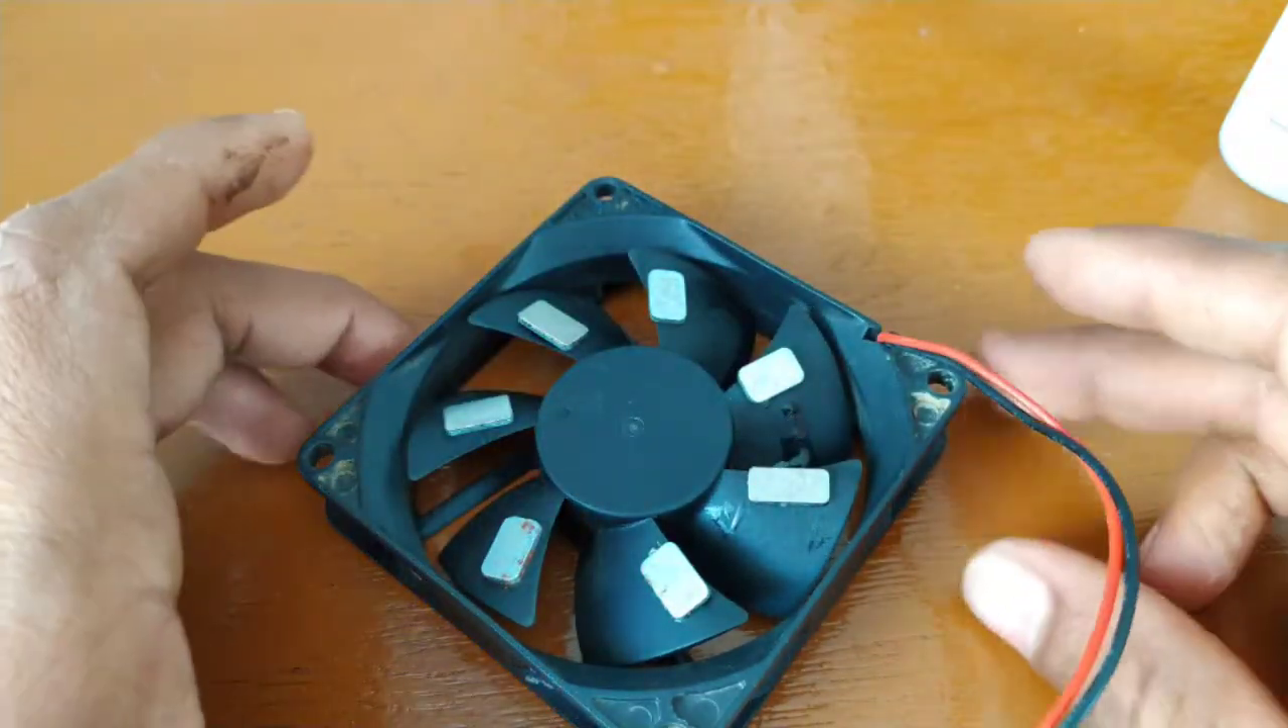हमने यह सभी चुमबकें चिपका दिये और यह हमारा फेन अब तयार है।